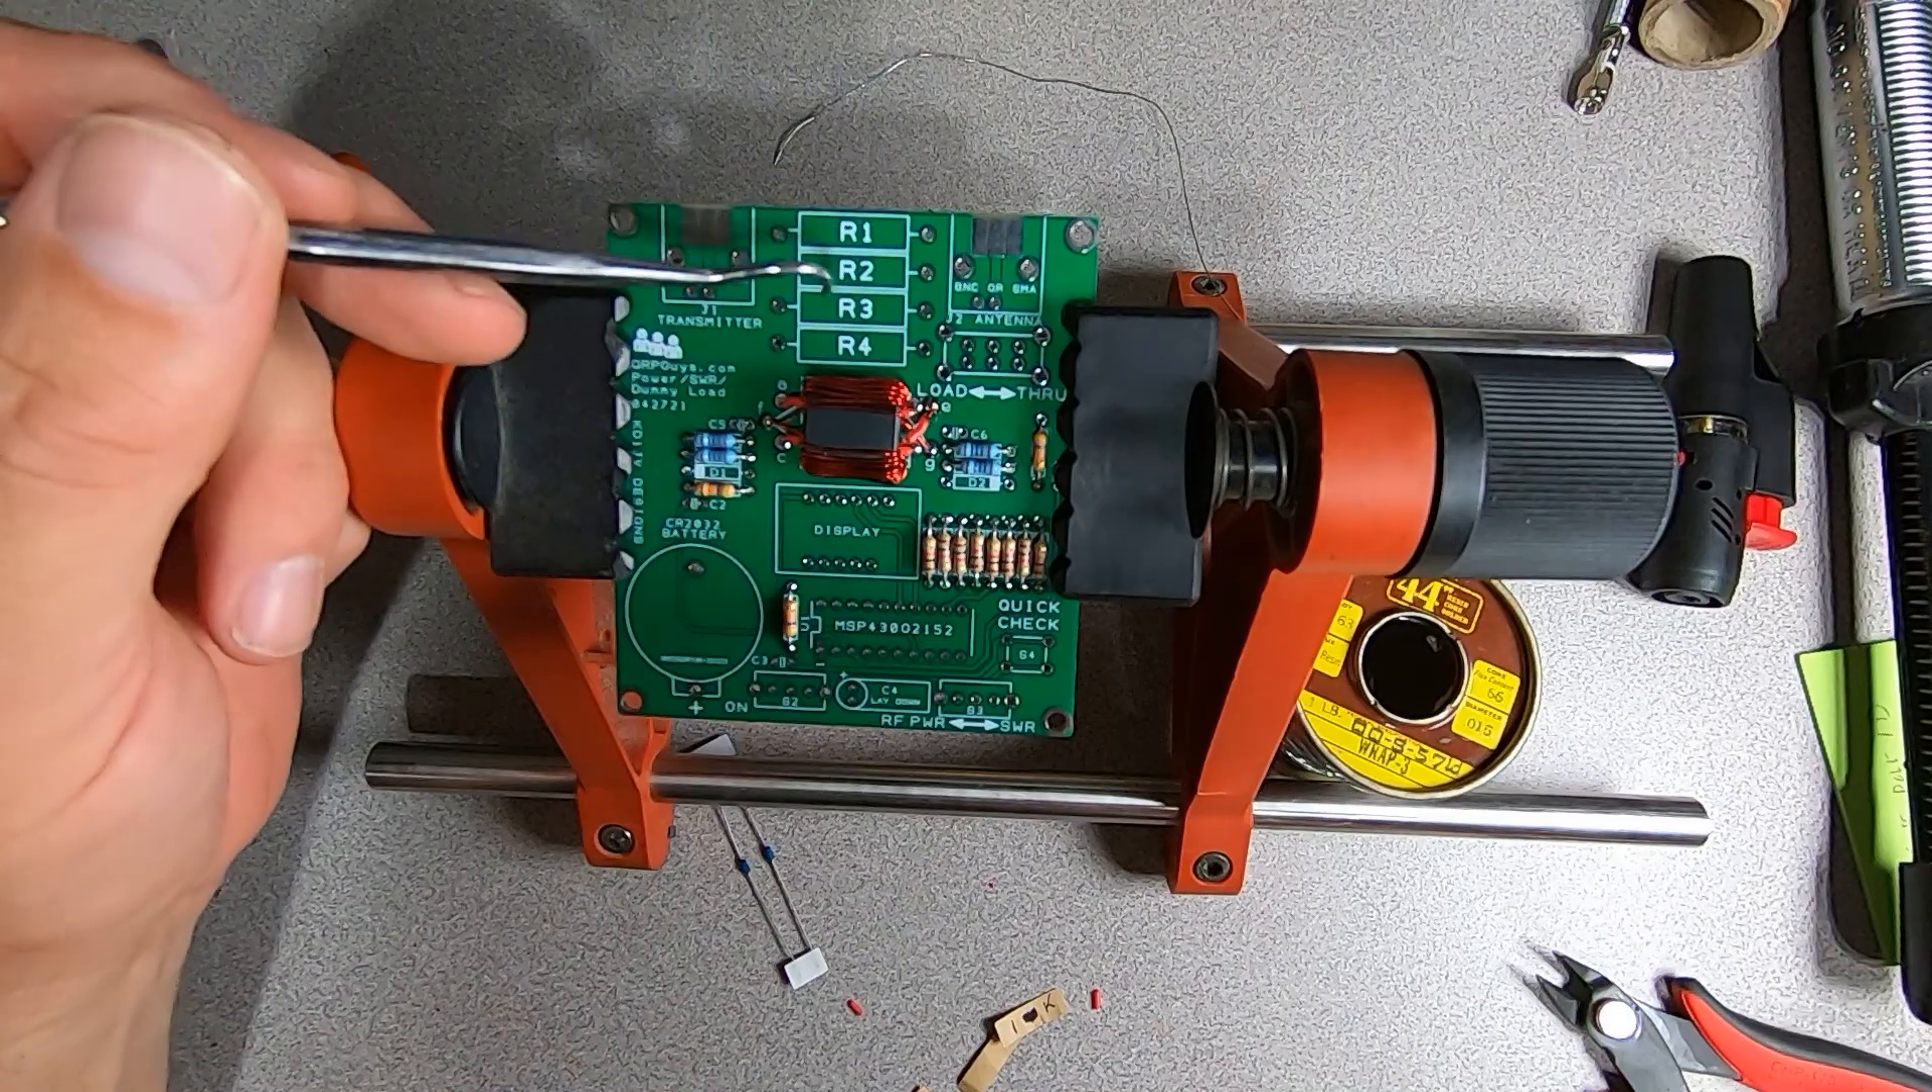Now that we've got our board populated with all of our small resistors, the only resistors left are the ones for the dummy load here.